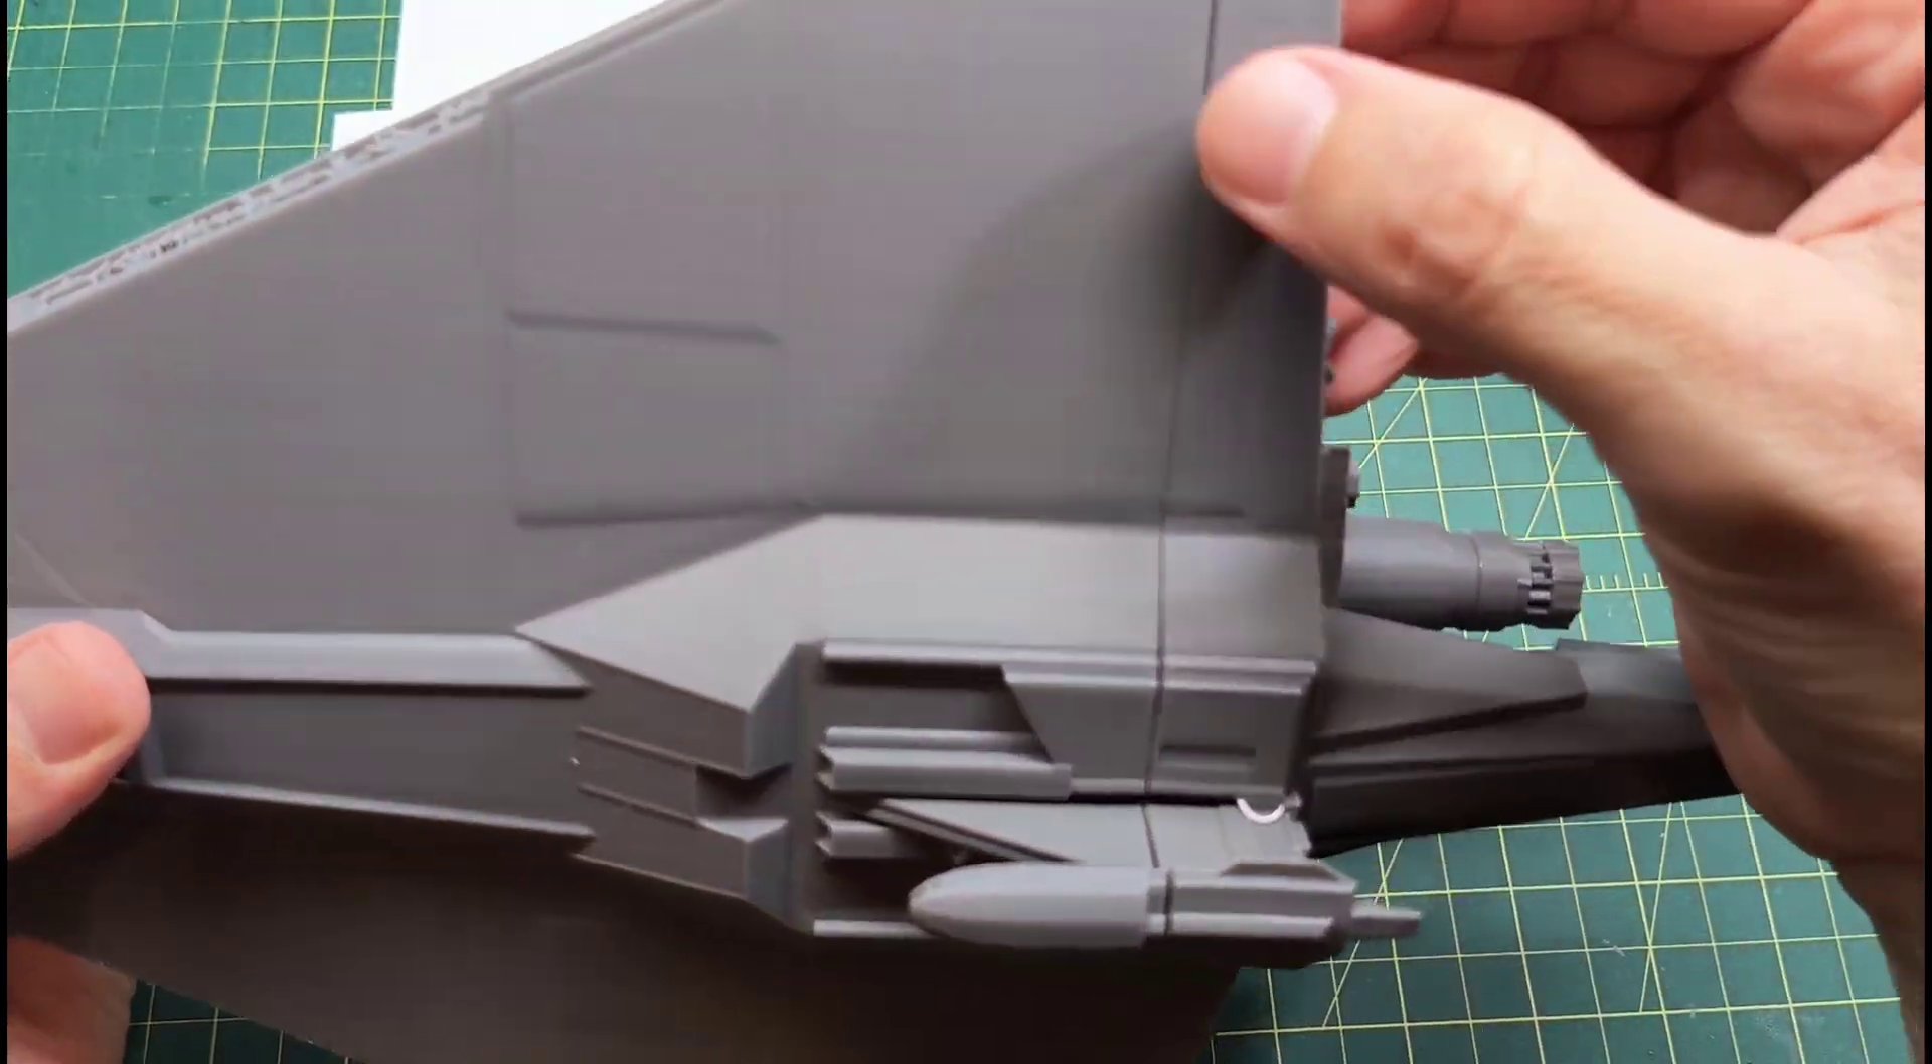All right, I've joined the two sides or two parts of my ship together, the front and back.